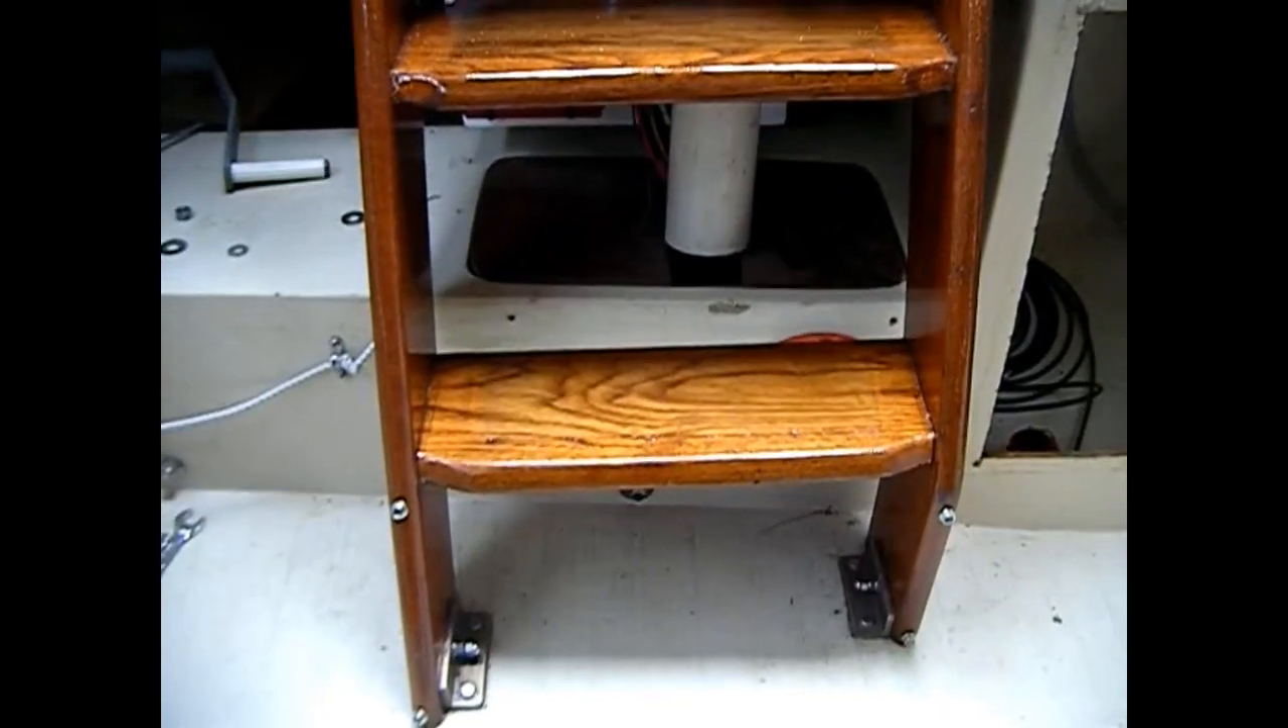The stairs are back in position with all the fasteners in and the cable is wound around.